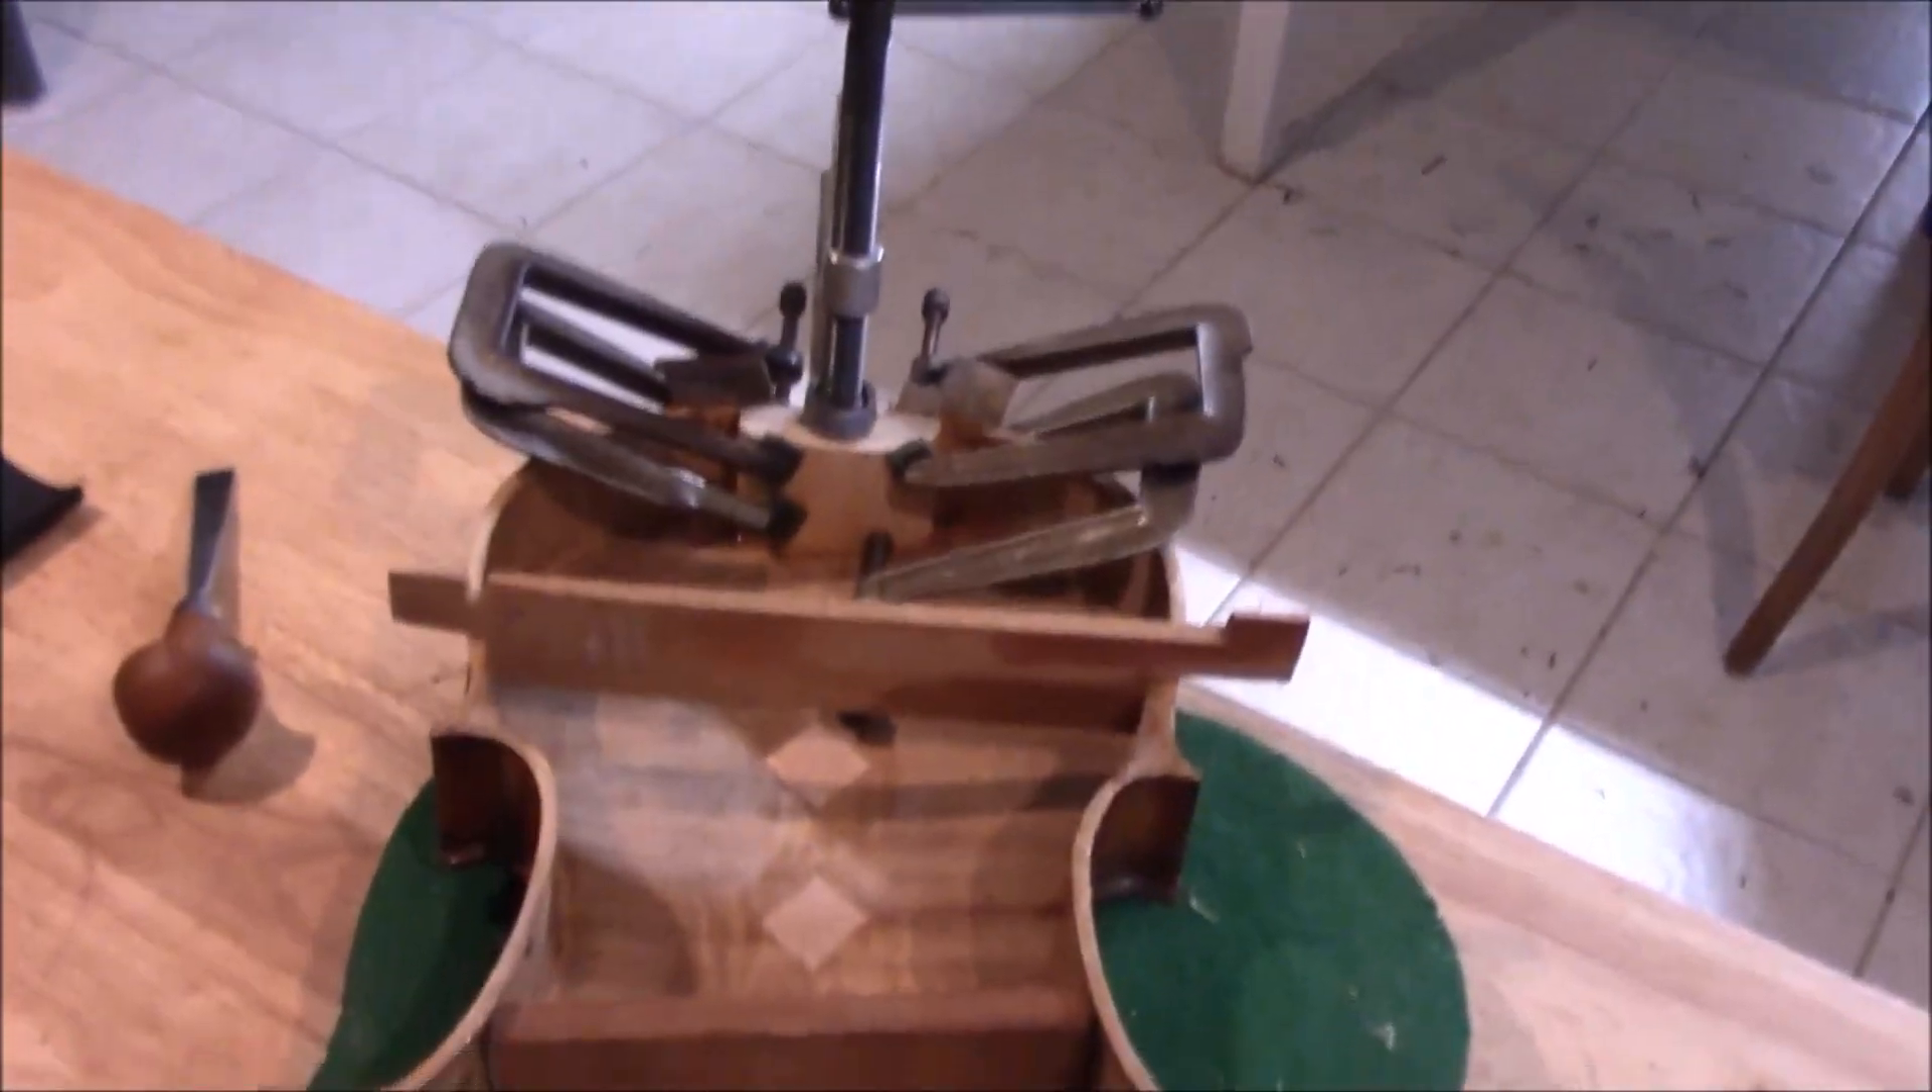So we got our clamping done here on our viola.